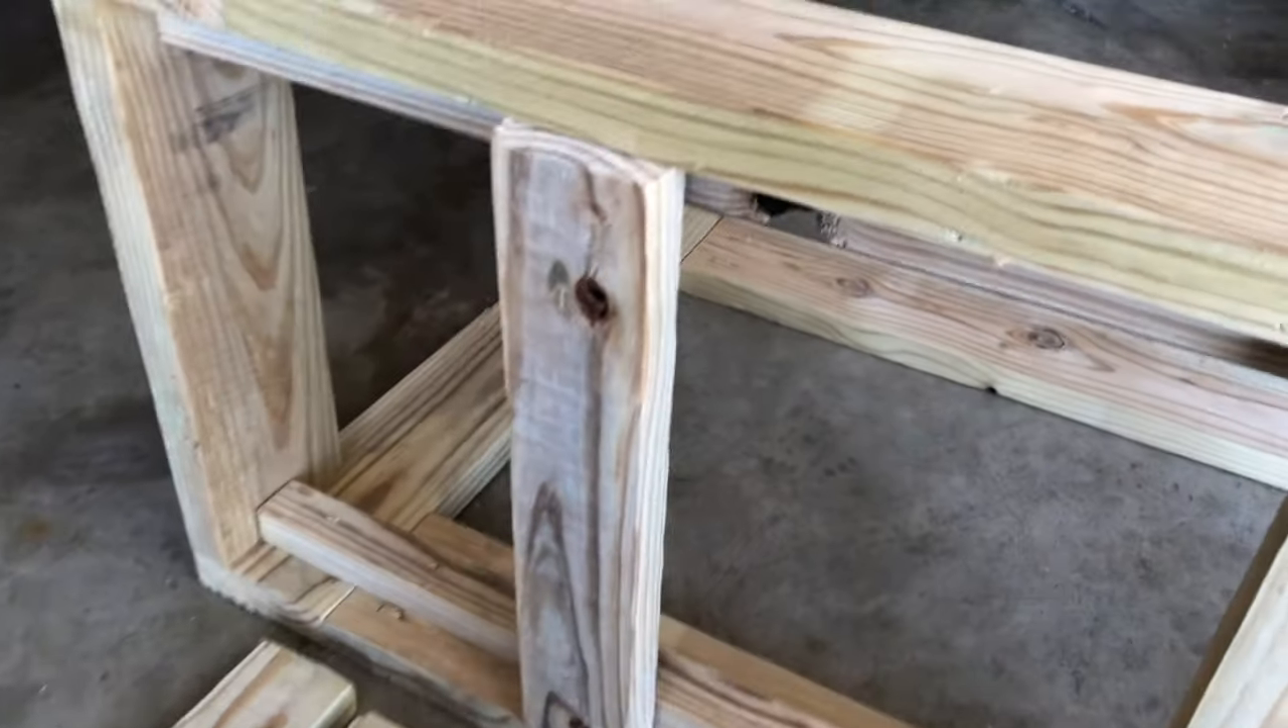We have put in our support piece here.